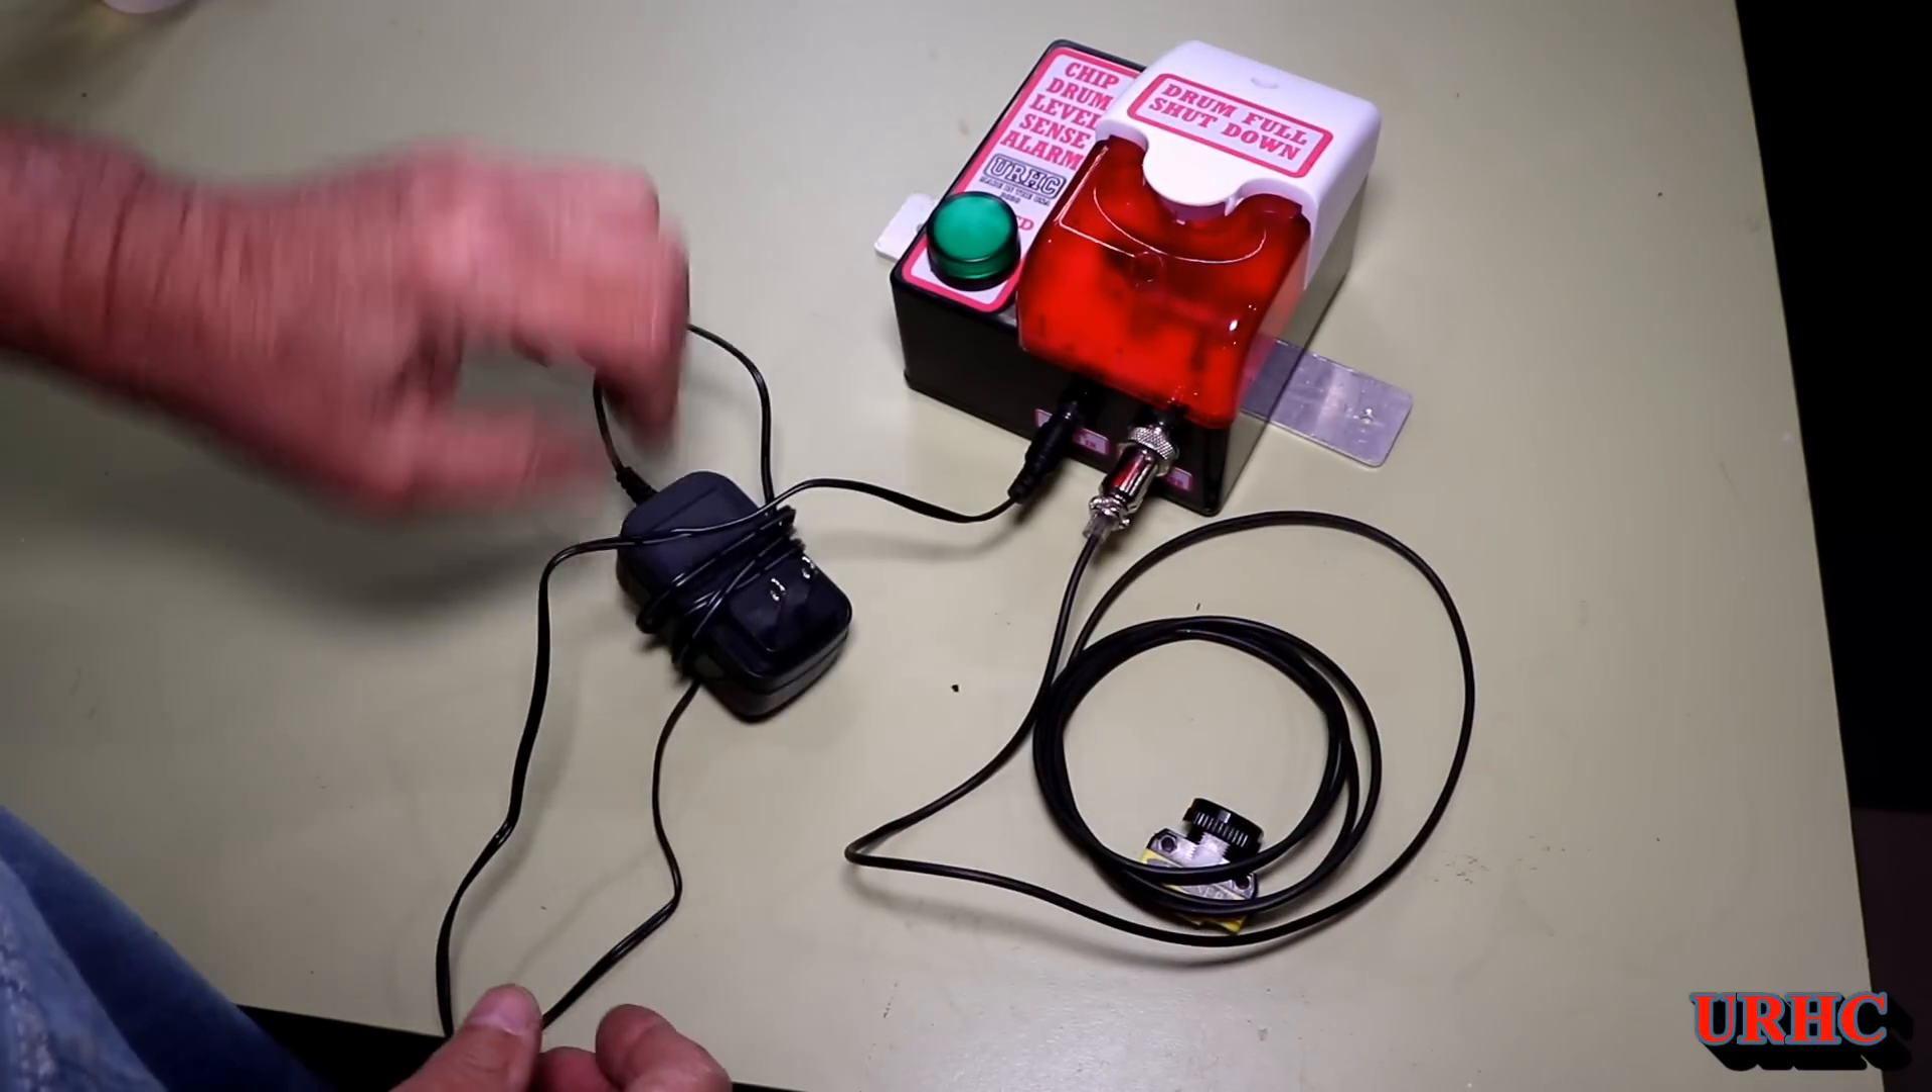It would have been nice if the box was a little bit bigger so the alarm didn't hang off of it.